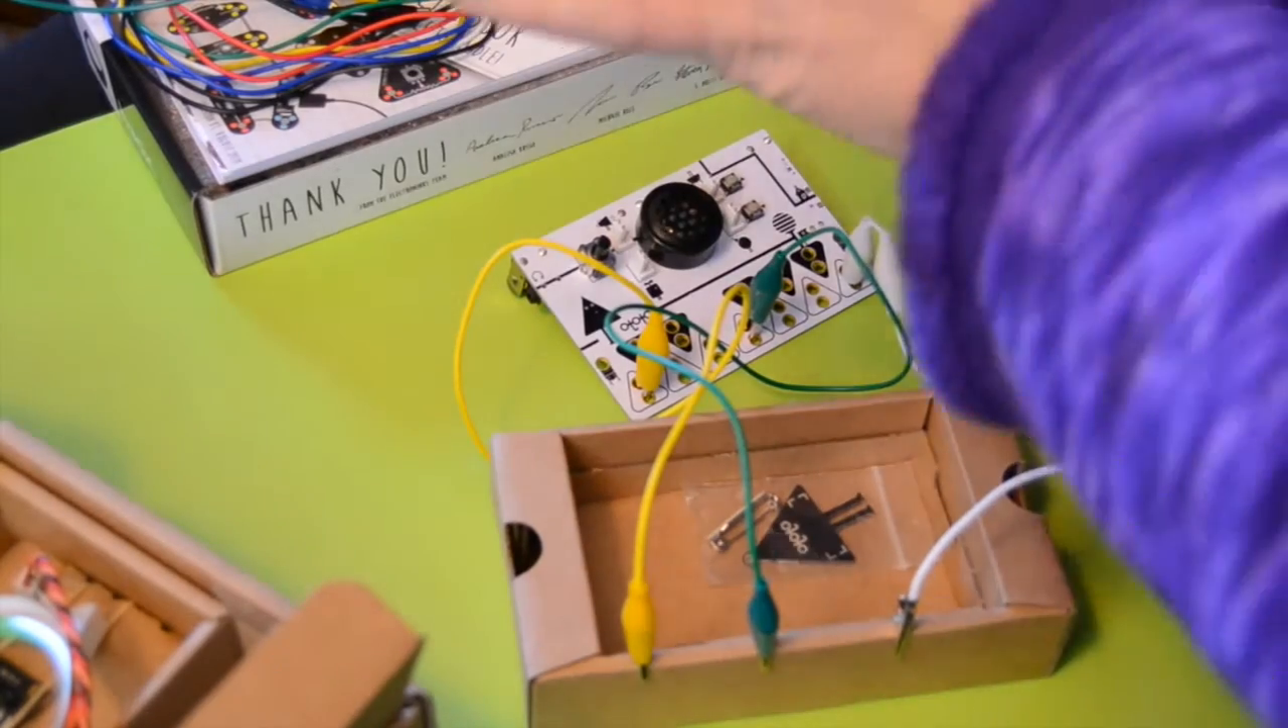I have put the other end of the alligator clips on this box.